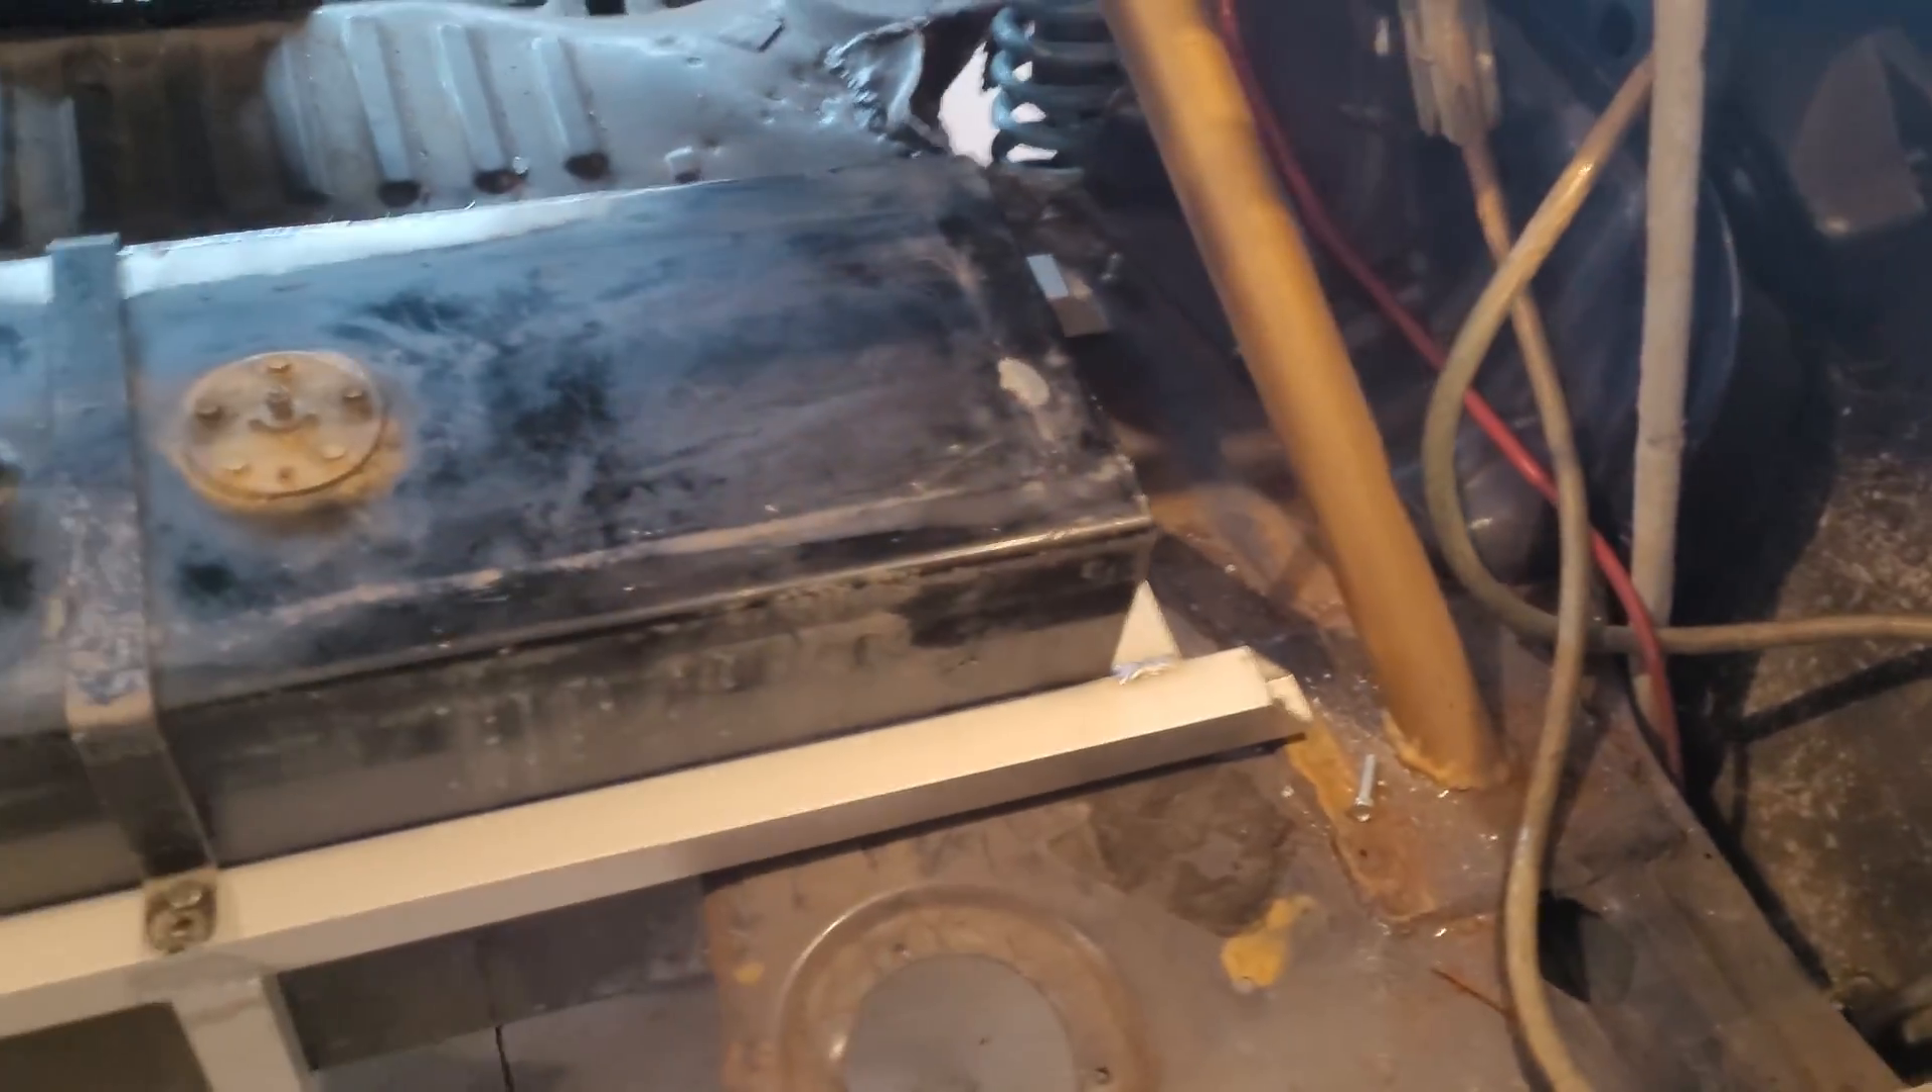There's our finished aluminum weldment to hold the cell.